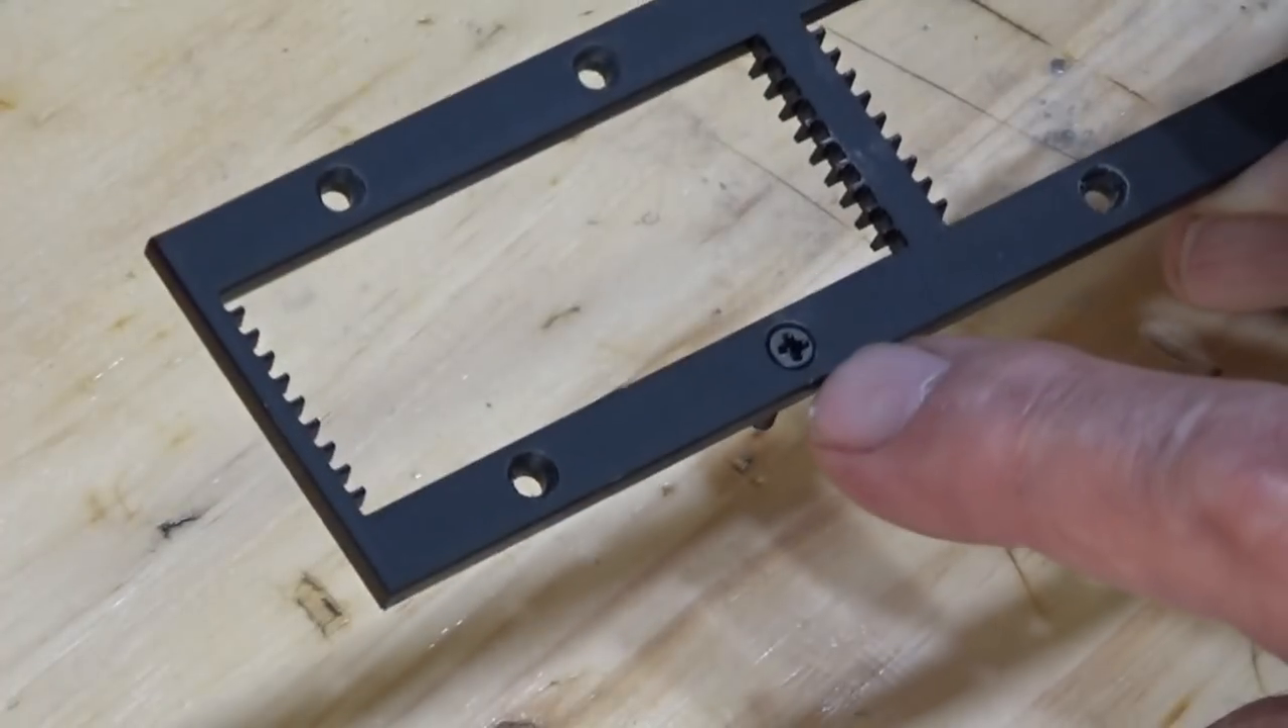So what I did instead was I purchased some black countersunk head screws and they fit into the countersinks that I've already drilled in the plastic part.